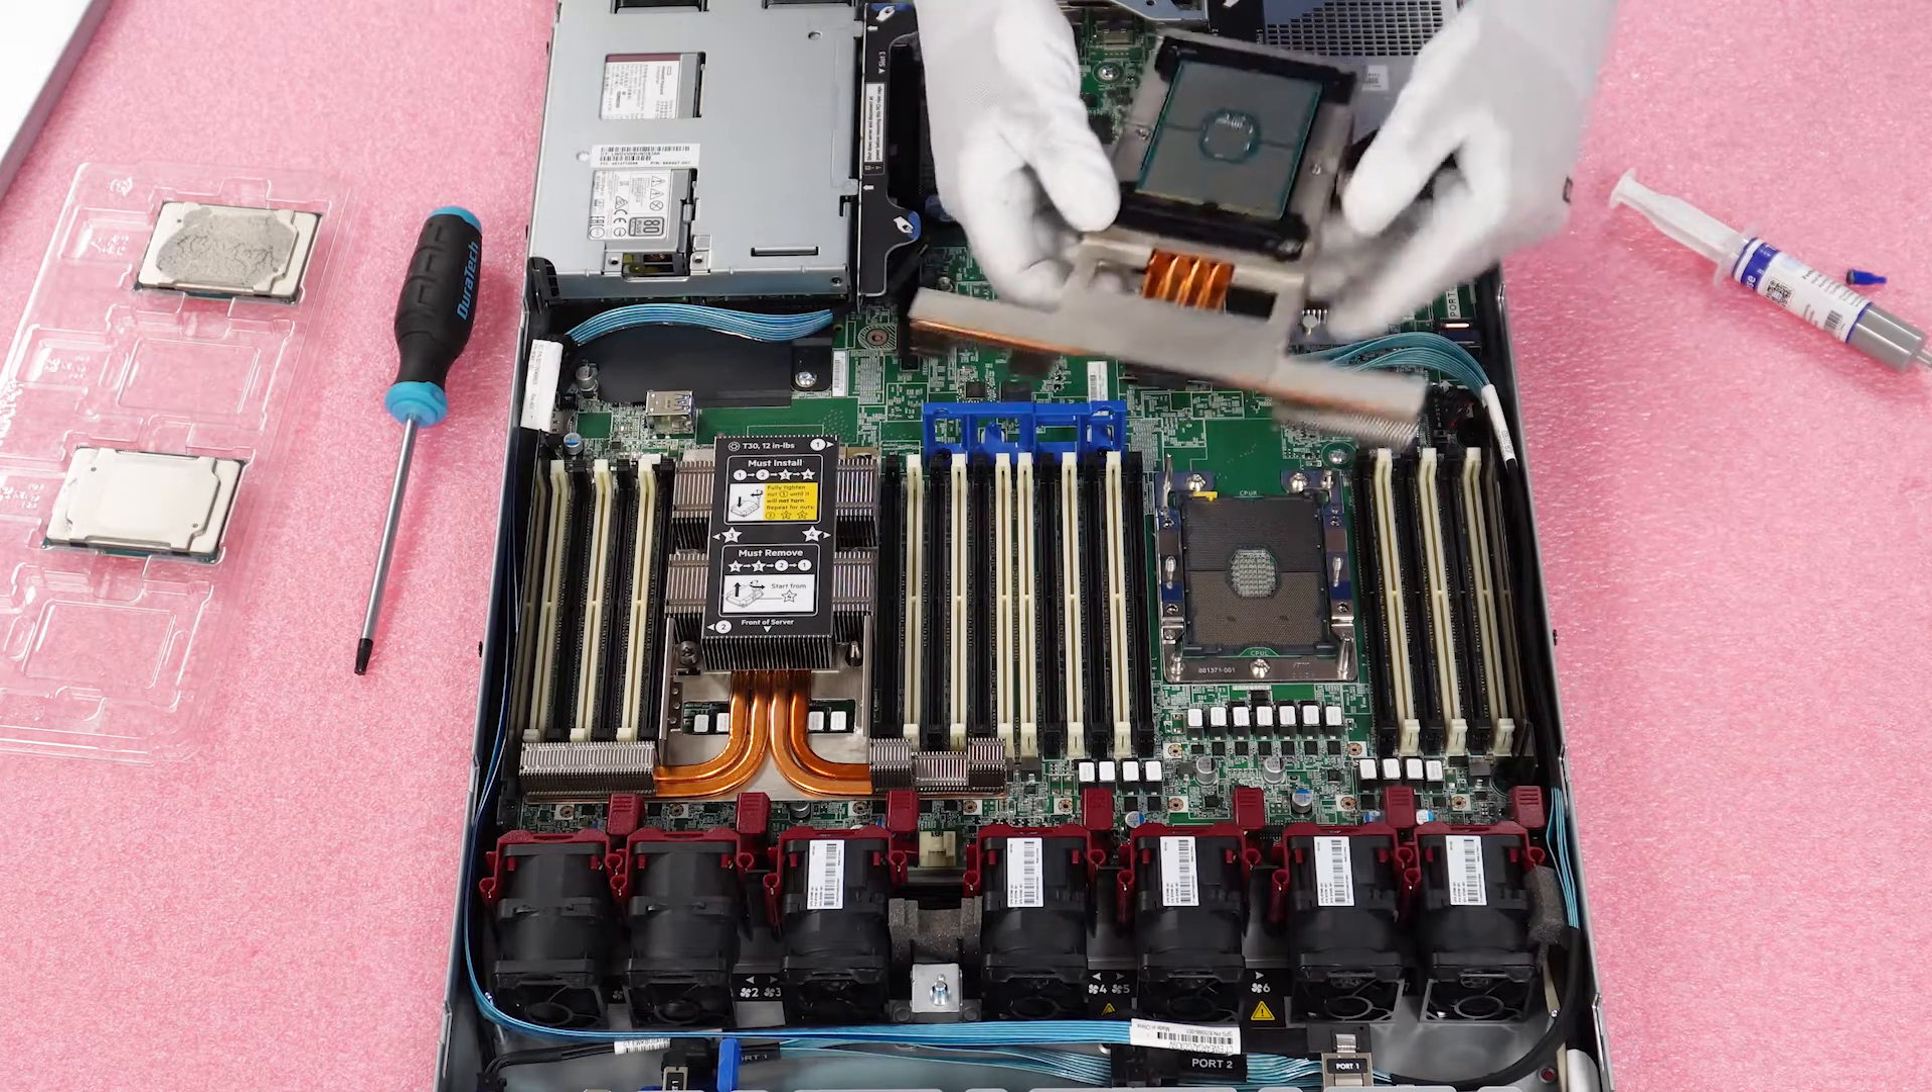And so now our clip with our CPU is on the heat sink.